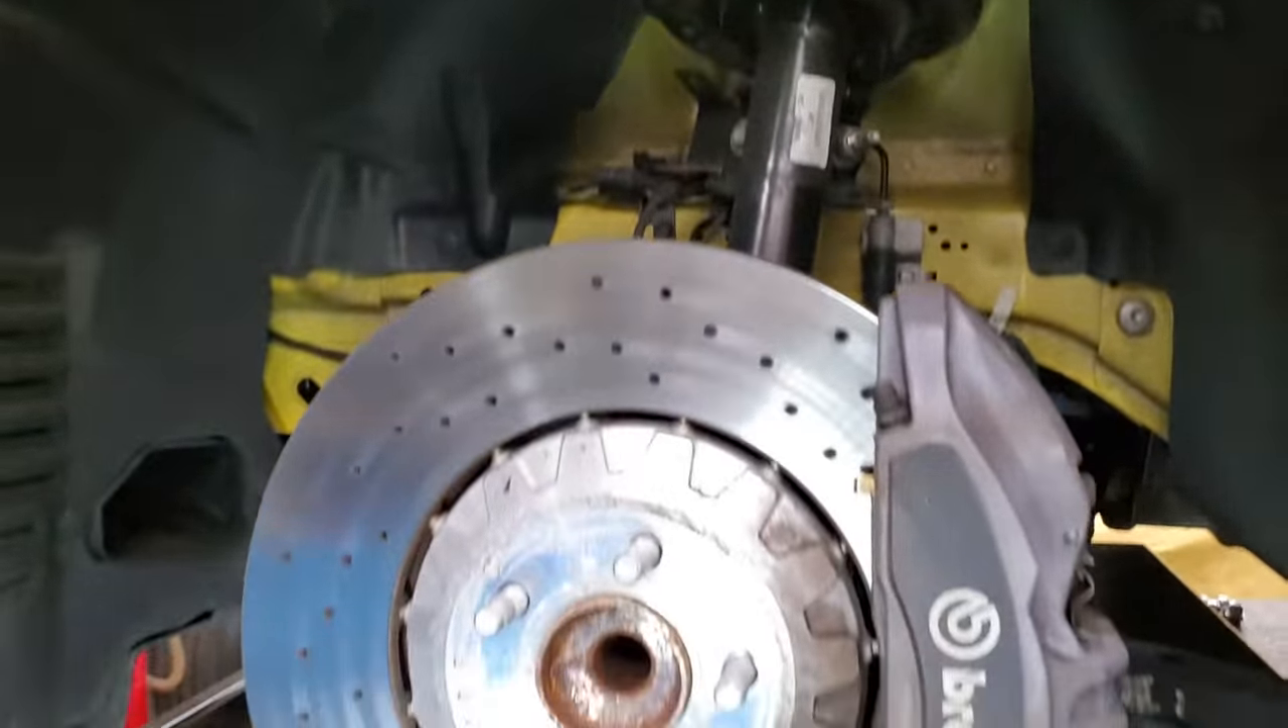Okay so we've got the front wheel off.